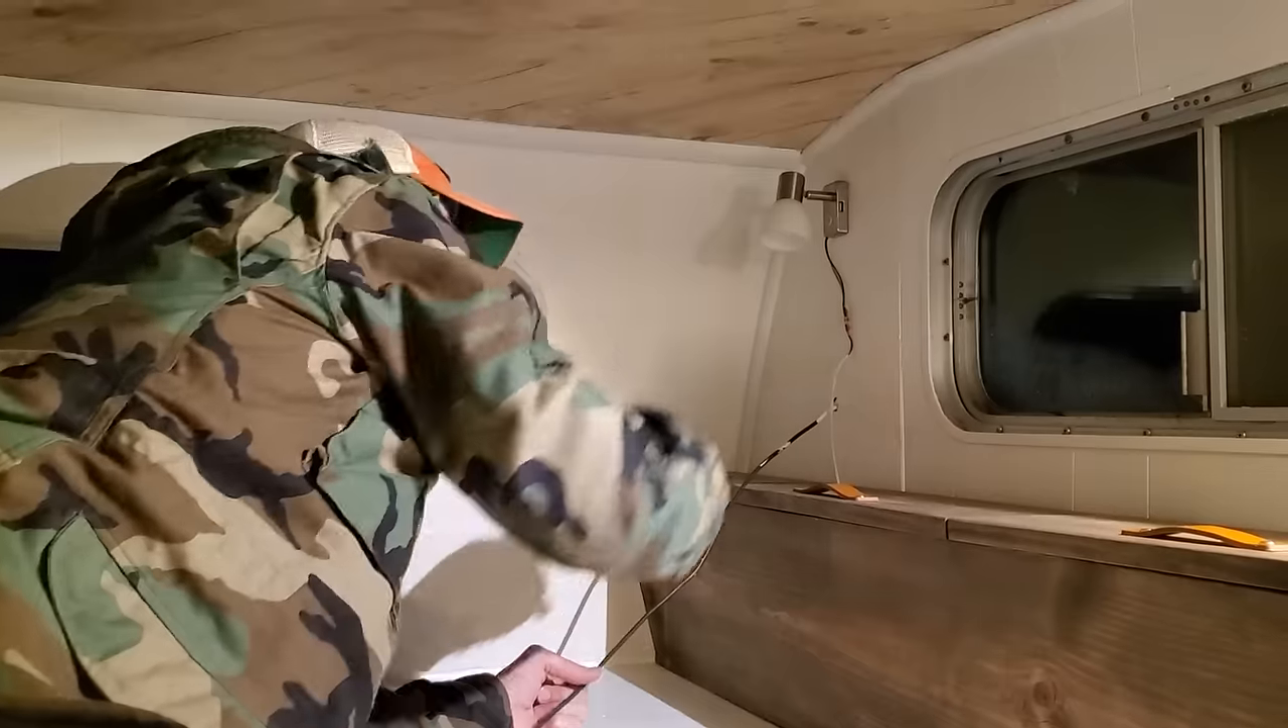So we still got to uh cover up our wires here.